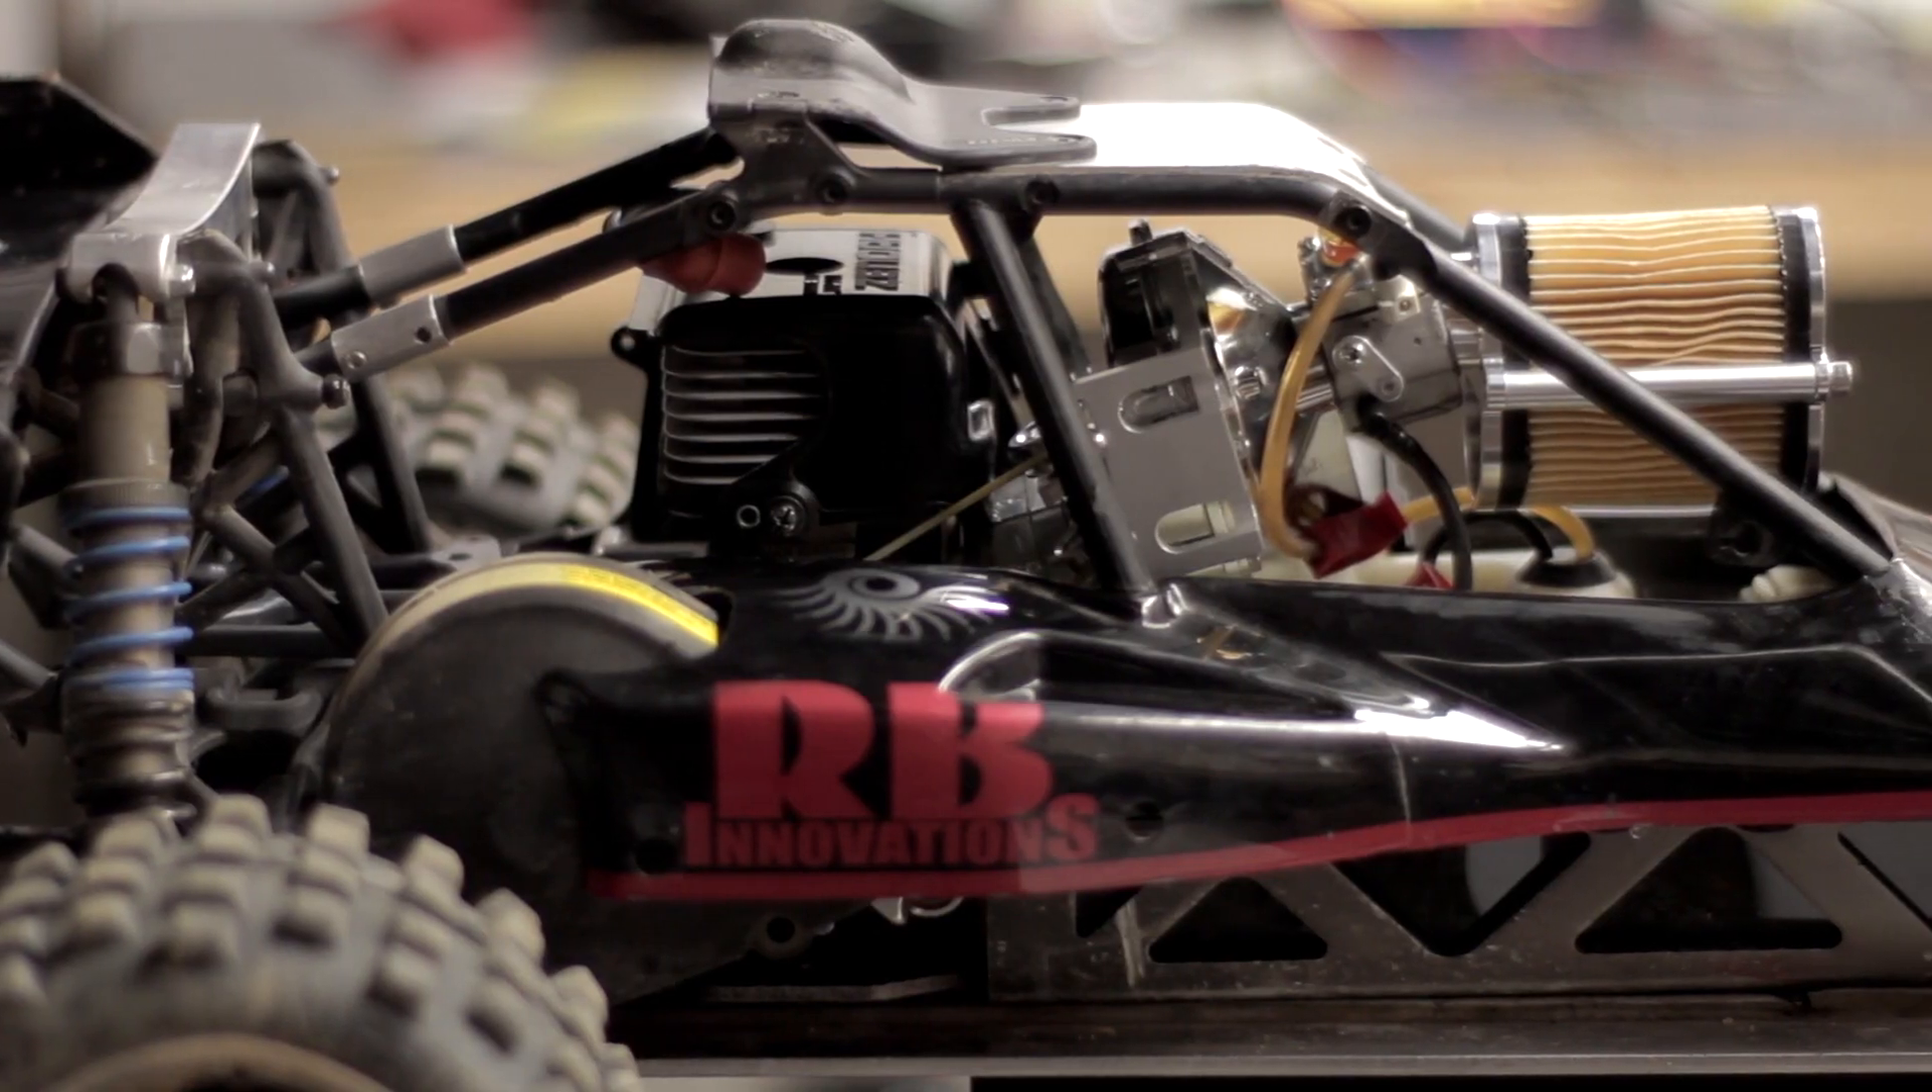As you can see the roll cage fits directly in place just like it normally would.